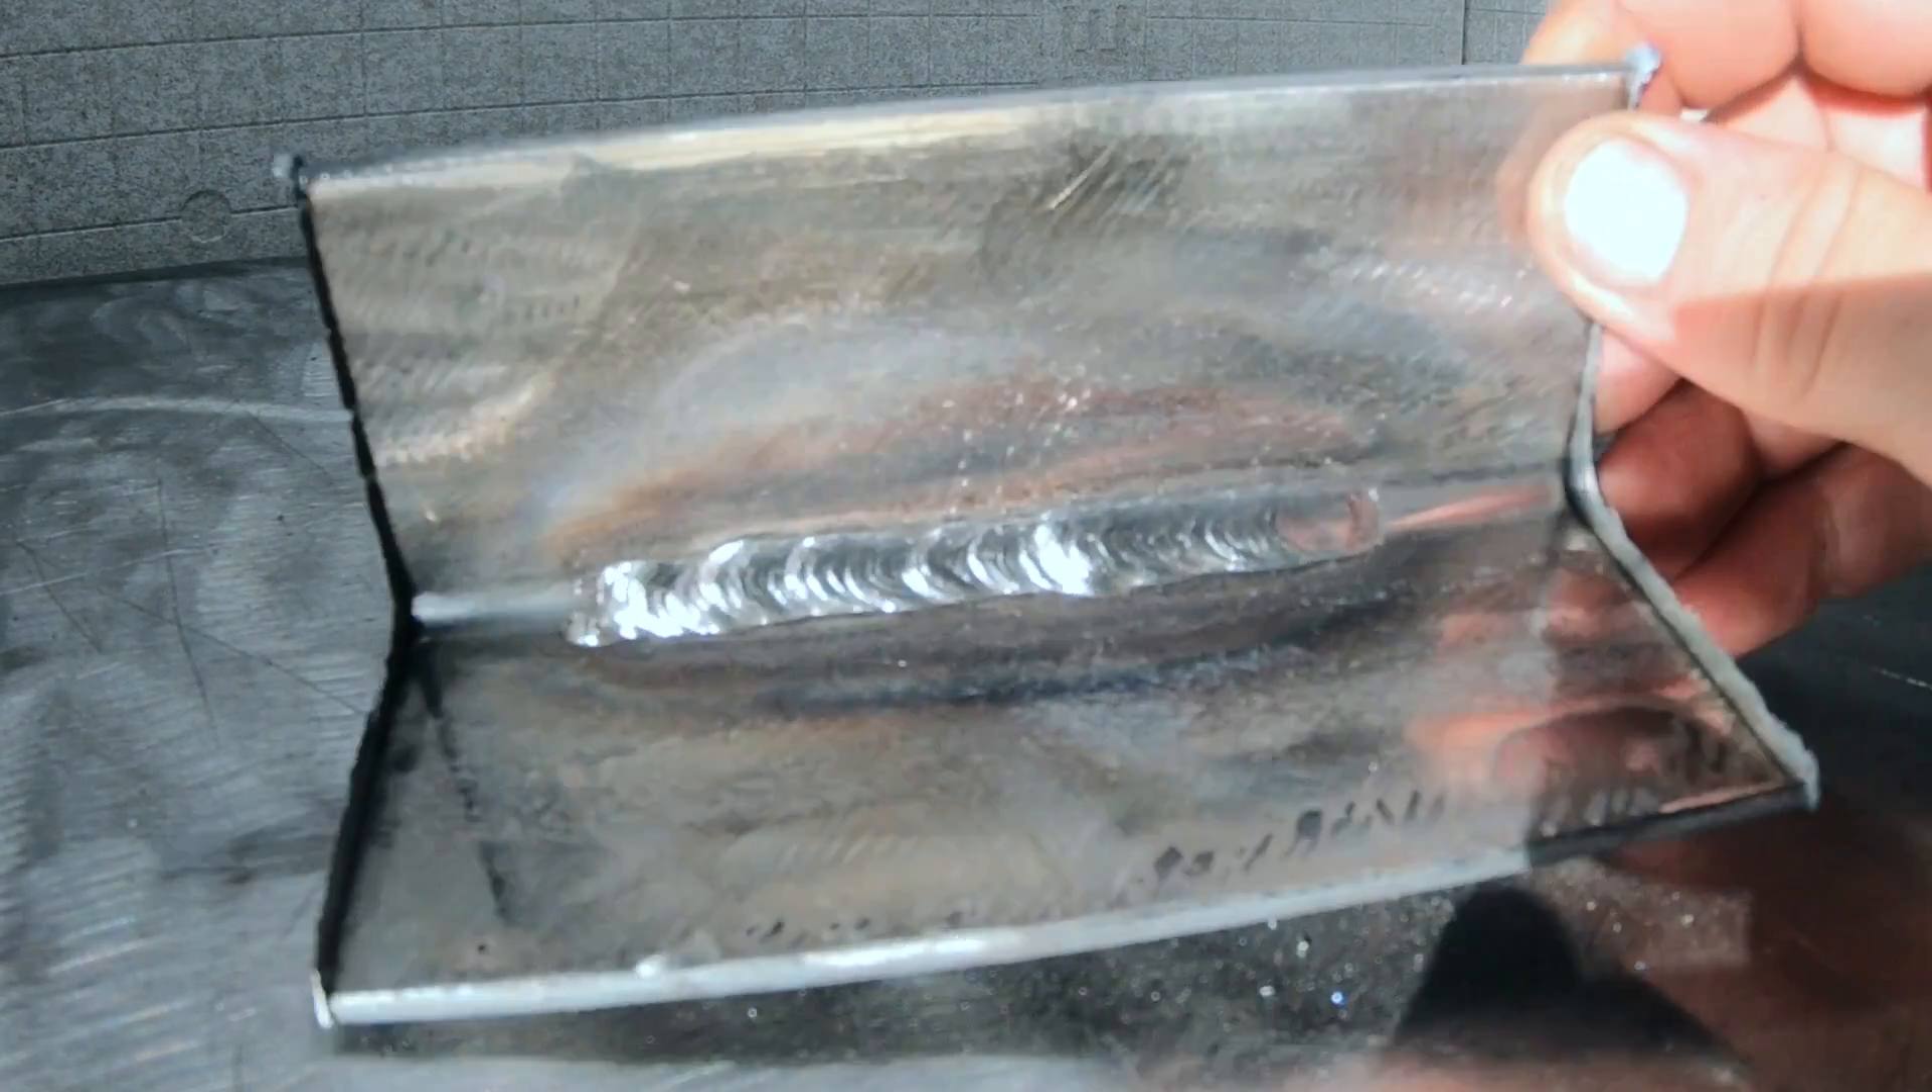Here we are with our completed stick weld.